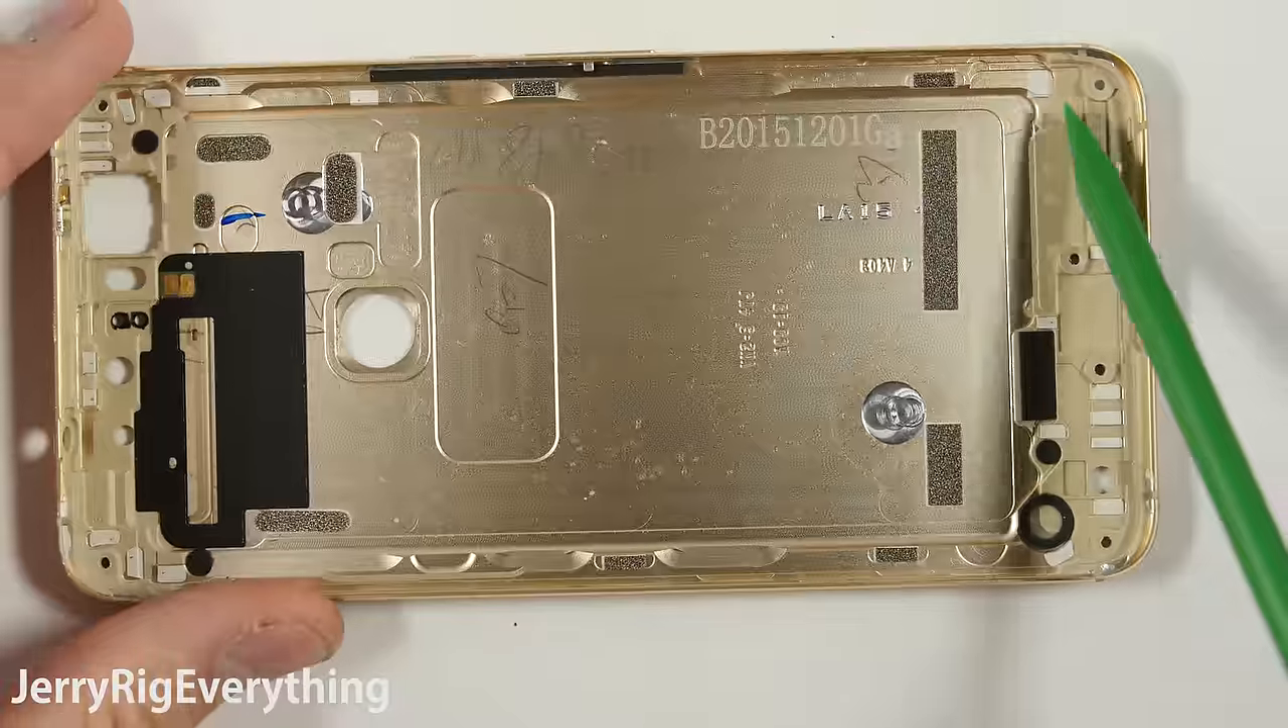As we pull the front panel away from the phone, we are left with the machined aluminum back.